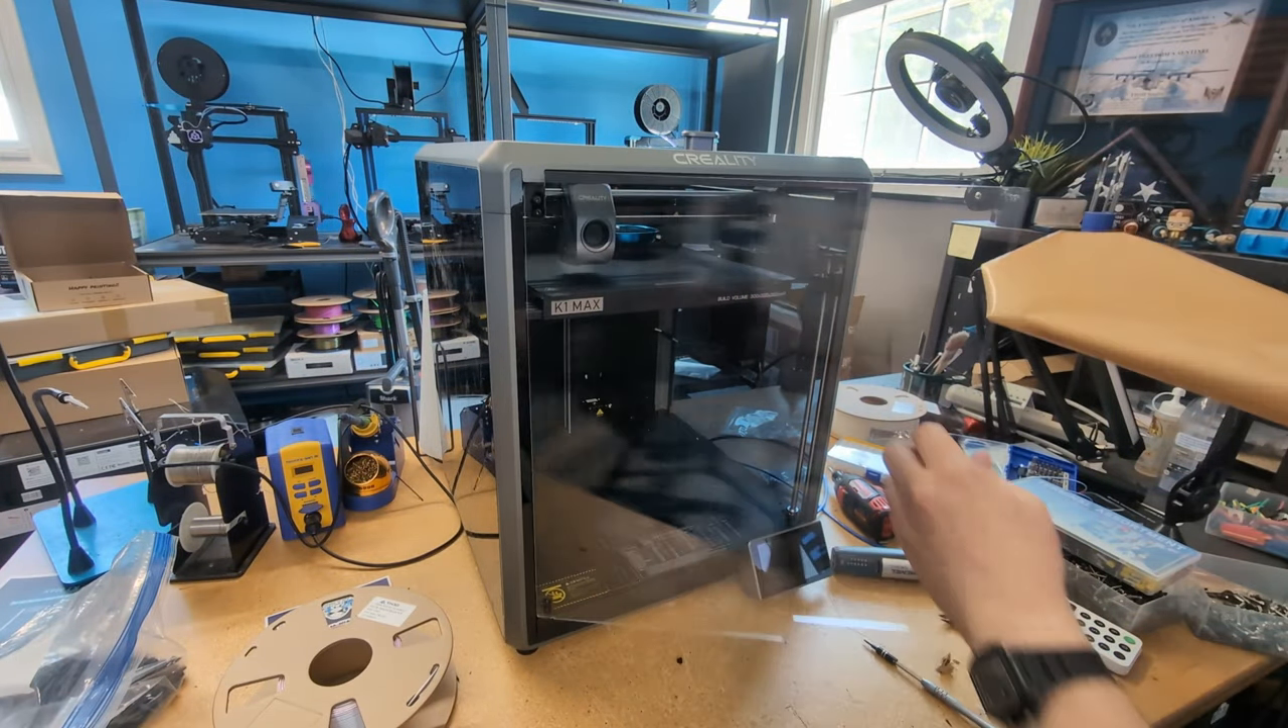So the door is all installed.